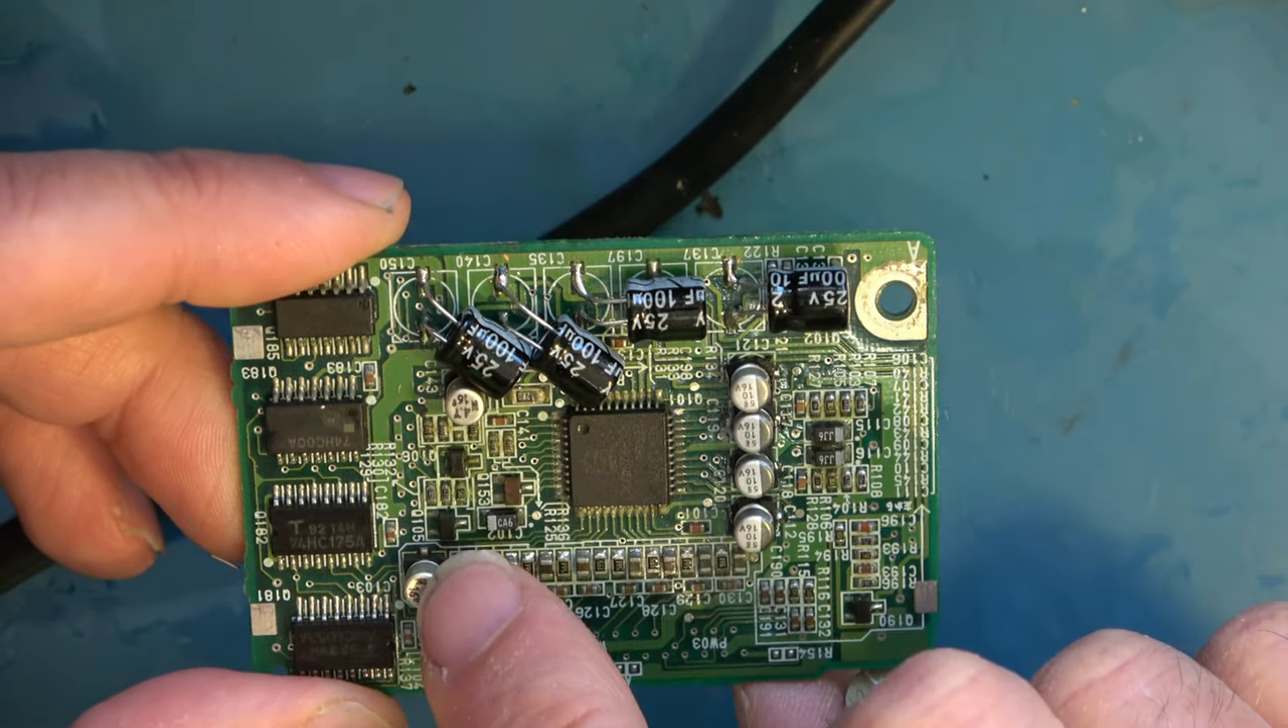We've changed the 68 surface mount for 100 microfarad conventional.